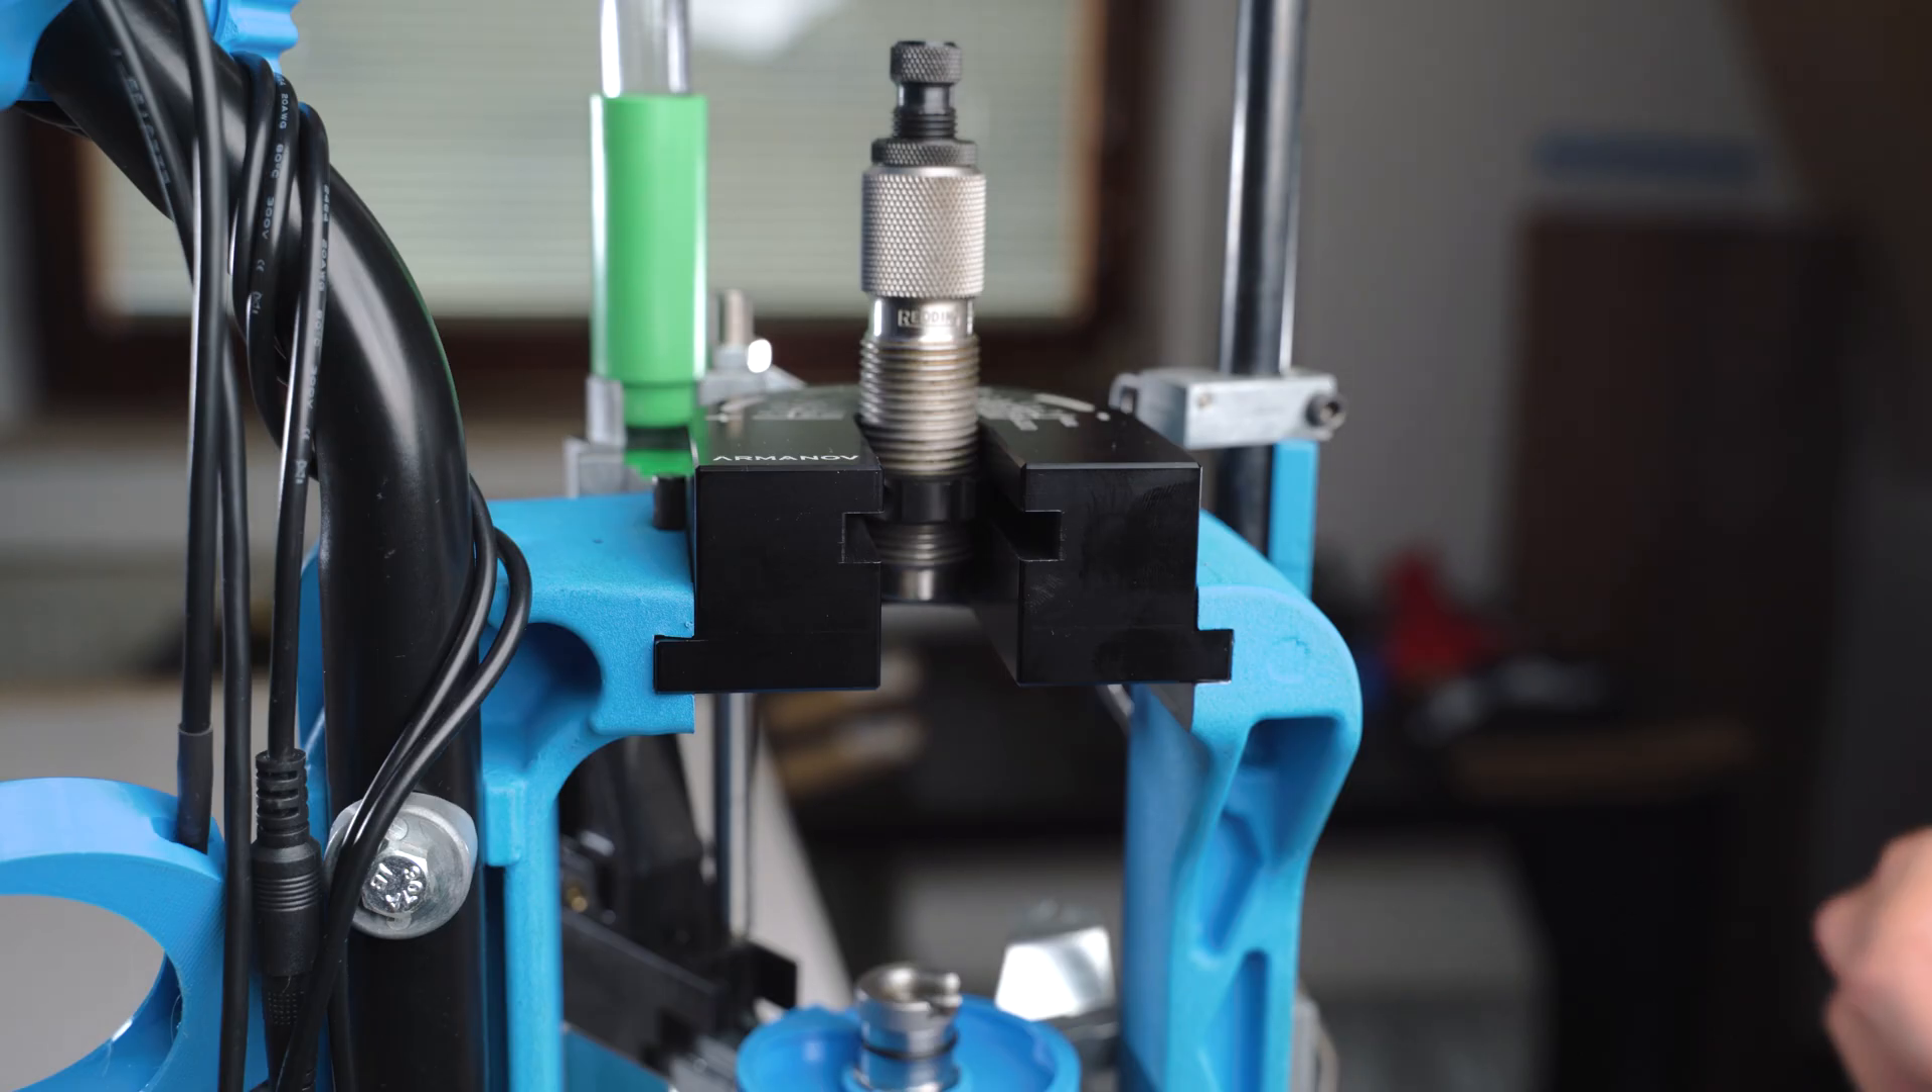As you can see the die is now in place.